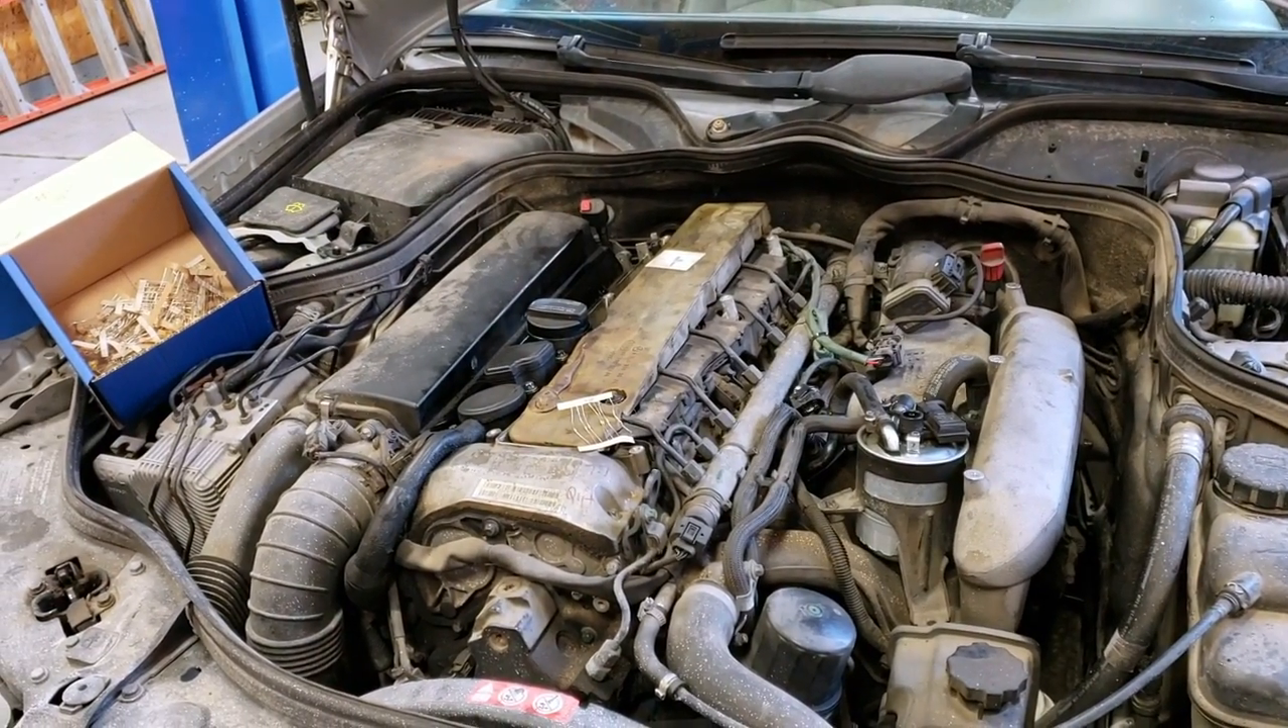Then I removed all of the engine bolt covers and the engine covers to reveal this, our wonderful naked CDI engine.